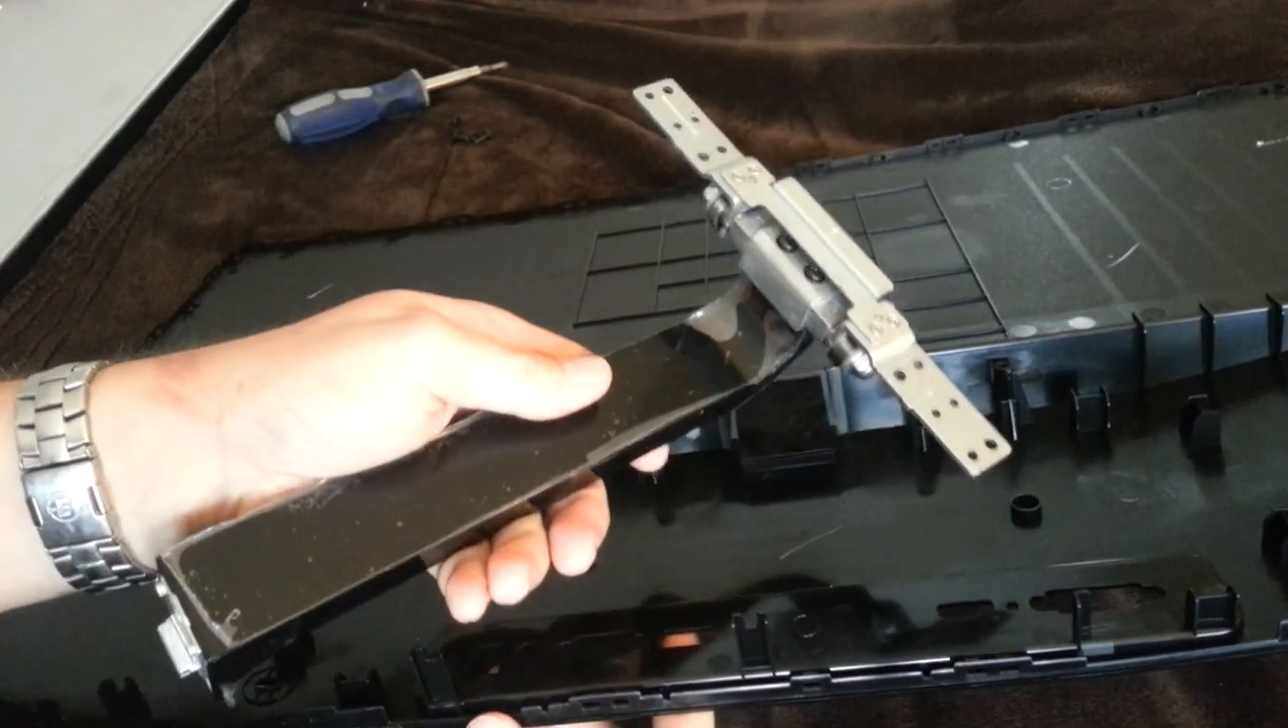We have successfully removed the mount.